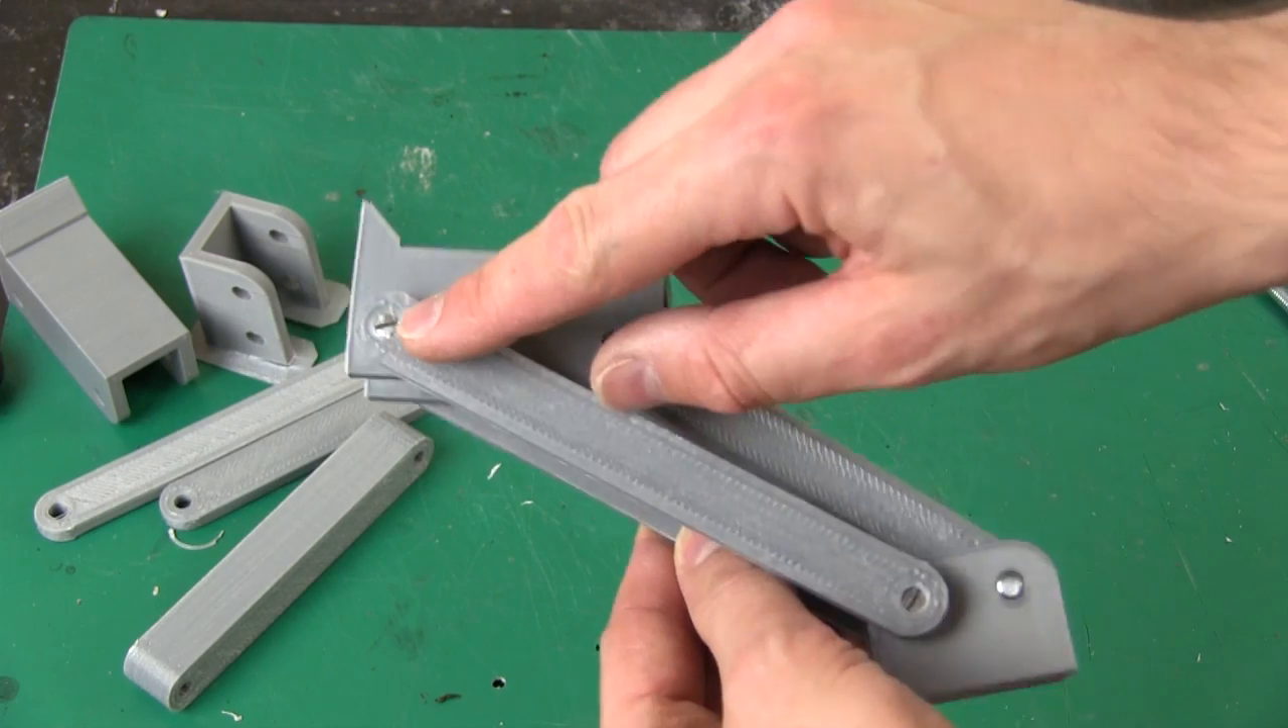Here are the parts of both arms and I've actually assembled one.